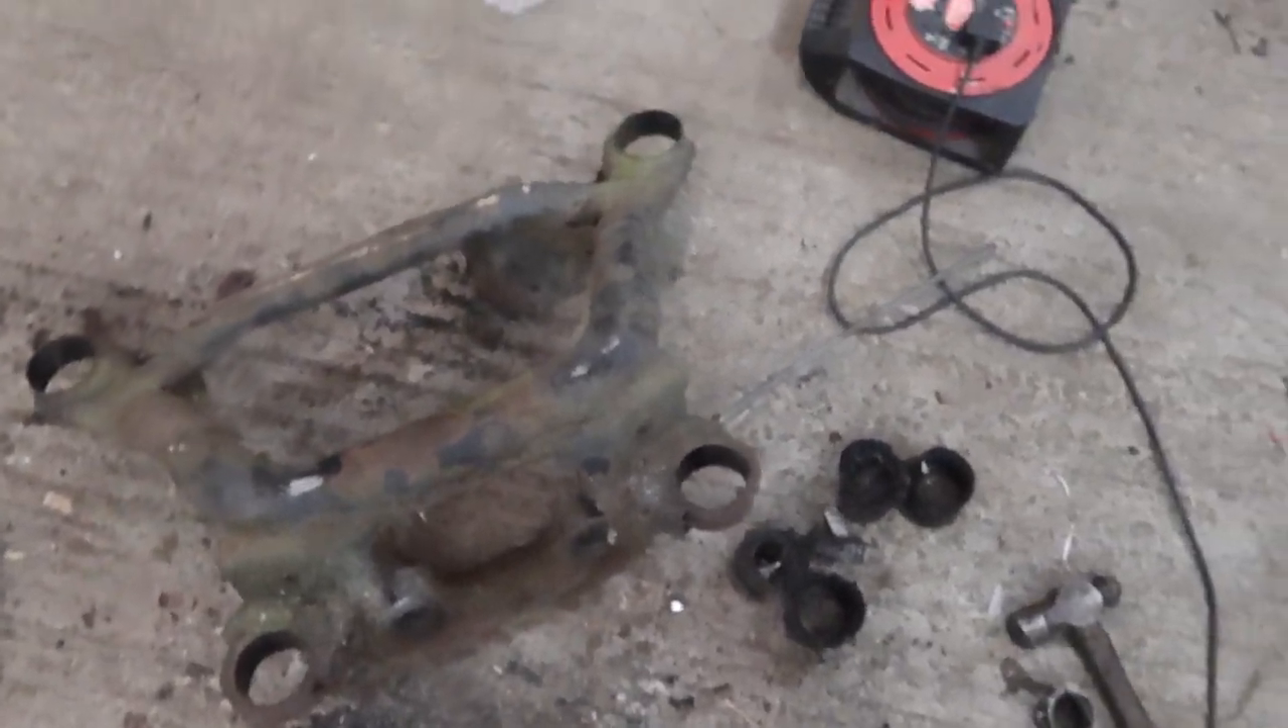All four bushes are out now.